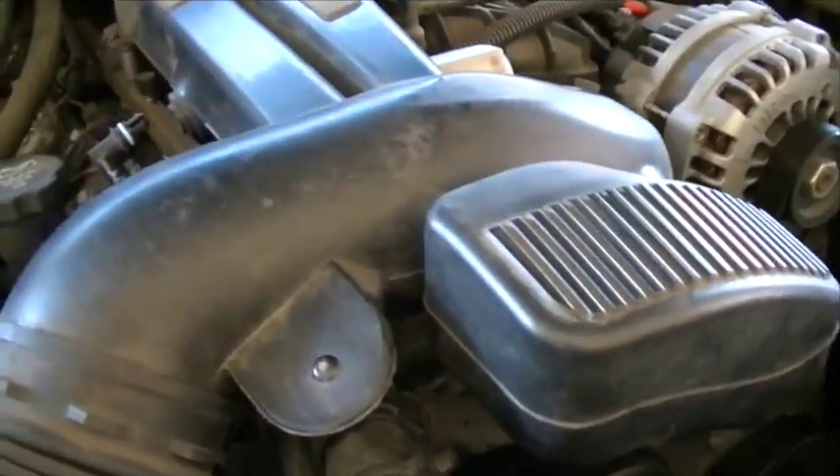So it's a new day and I had to put the old air tube back on the truck just so I could drive around.